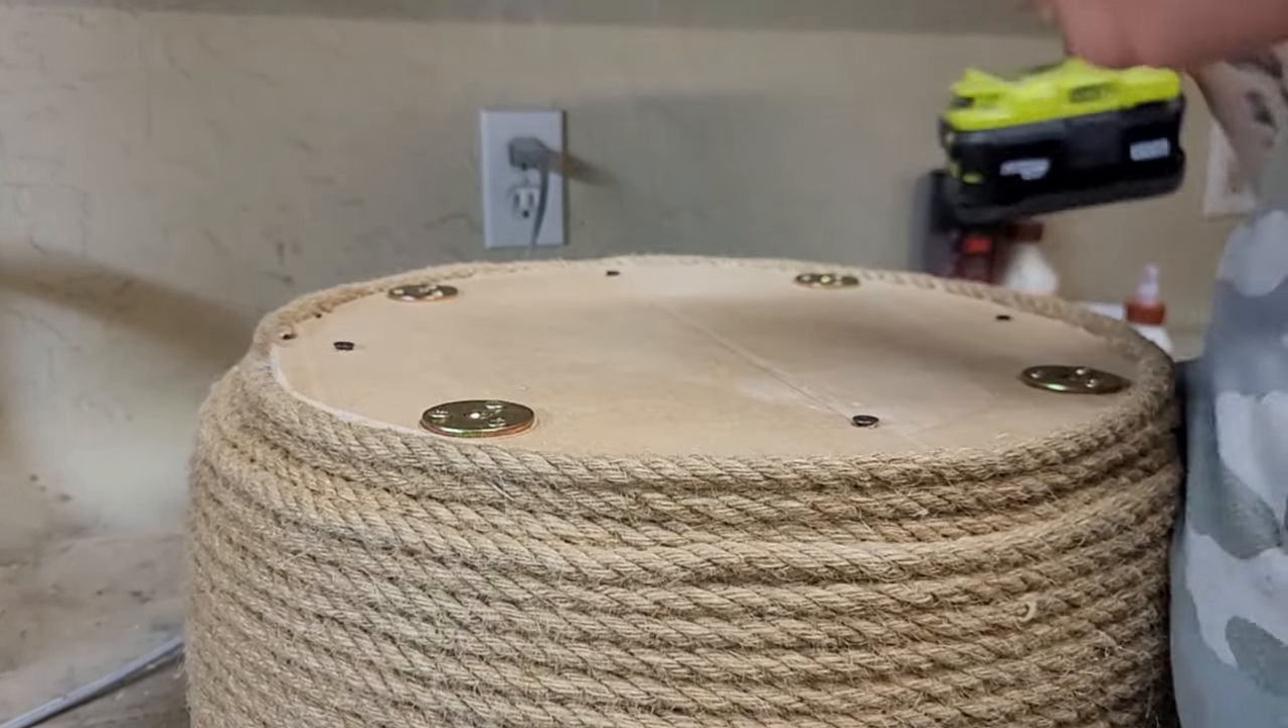After the mounting plates are completely attached it's time to start screwing on the legs.